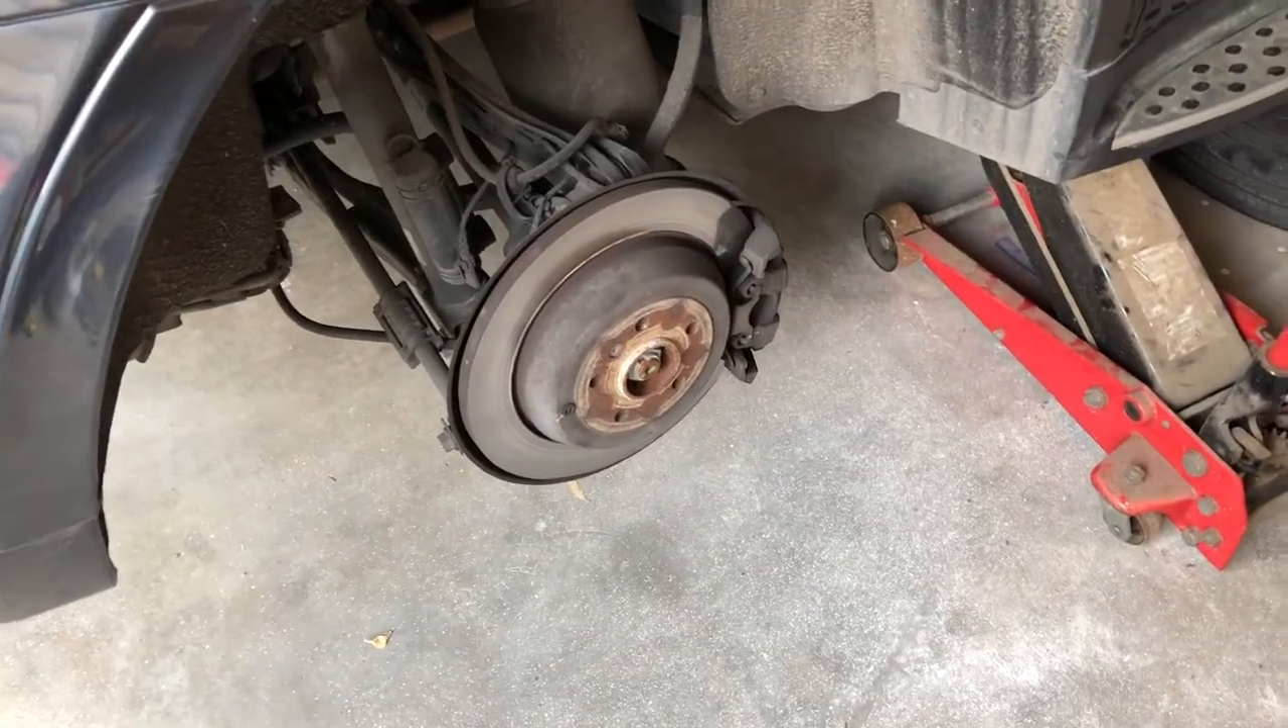Alright so the next thing I've done is take that rear right wheel off but I just want to run through a few safety things.